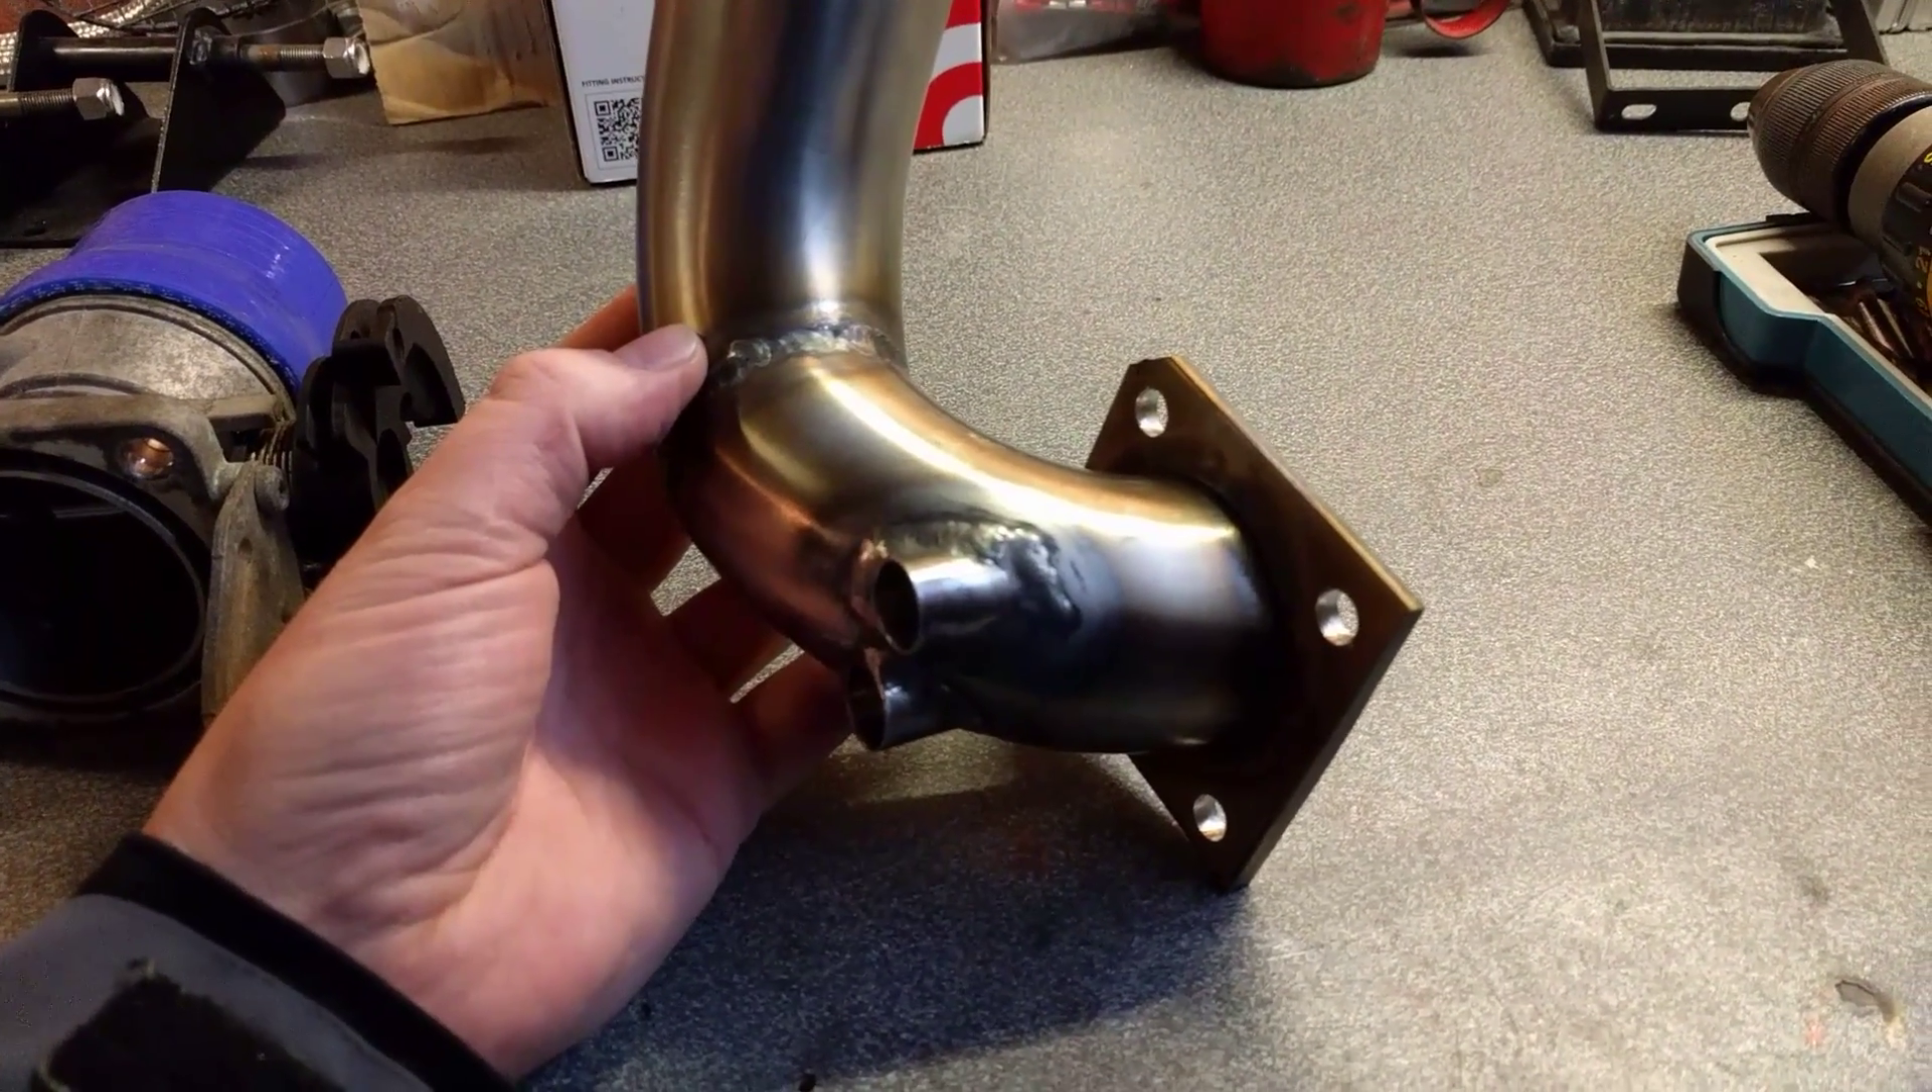It's got a bit more to go, but, uh, So I've welded in a couple of, um, 16mm stainless tubes.